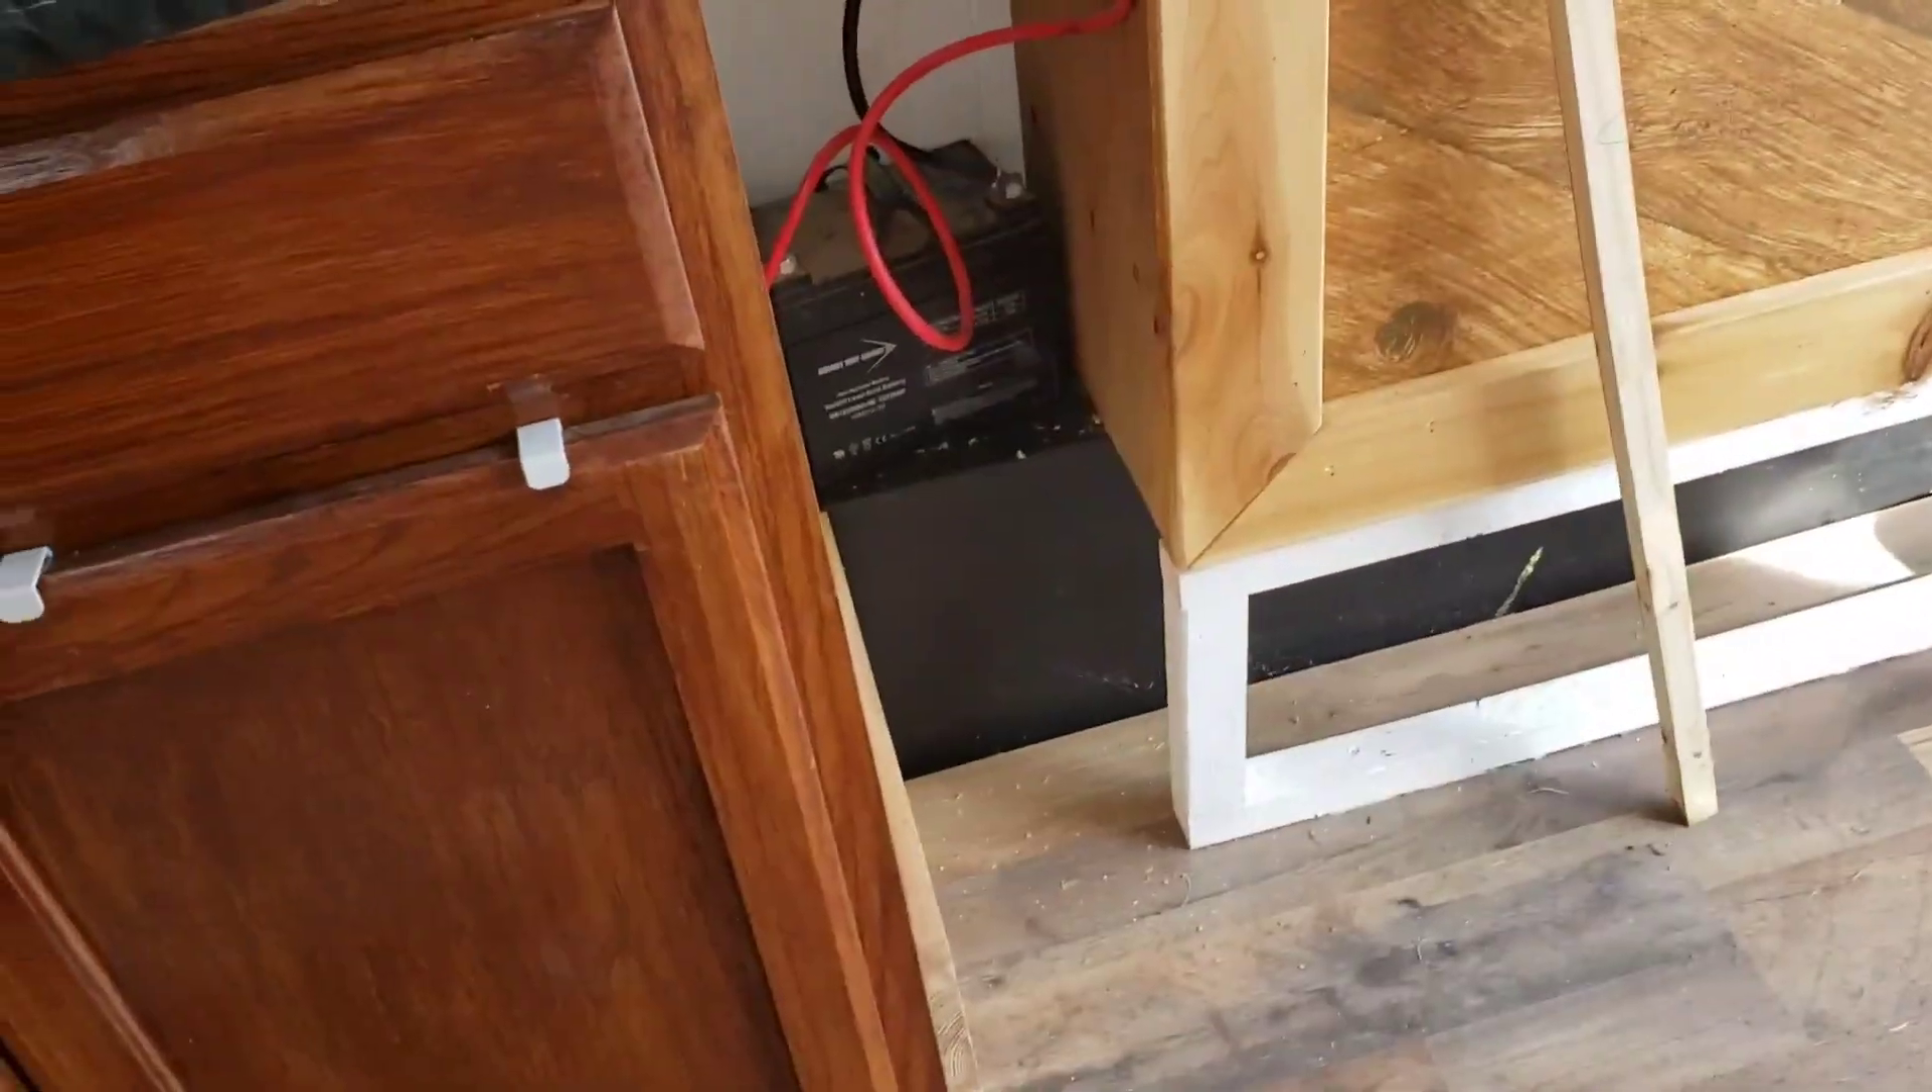We have kind of a permanent hole right there that fits that battery so he might be able to make a bracket so that all i gotta do is put a piece in here across here.